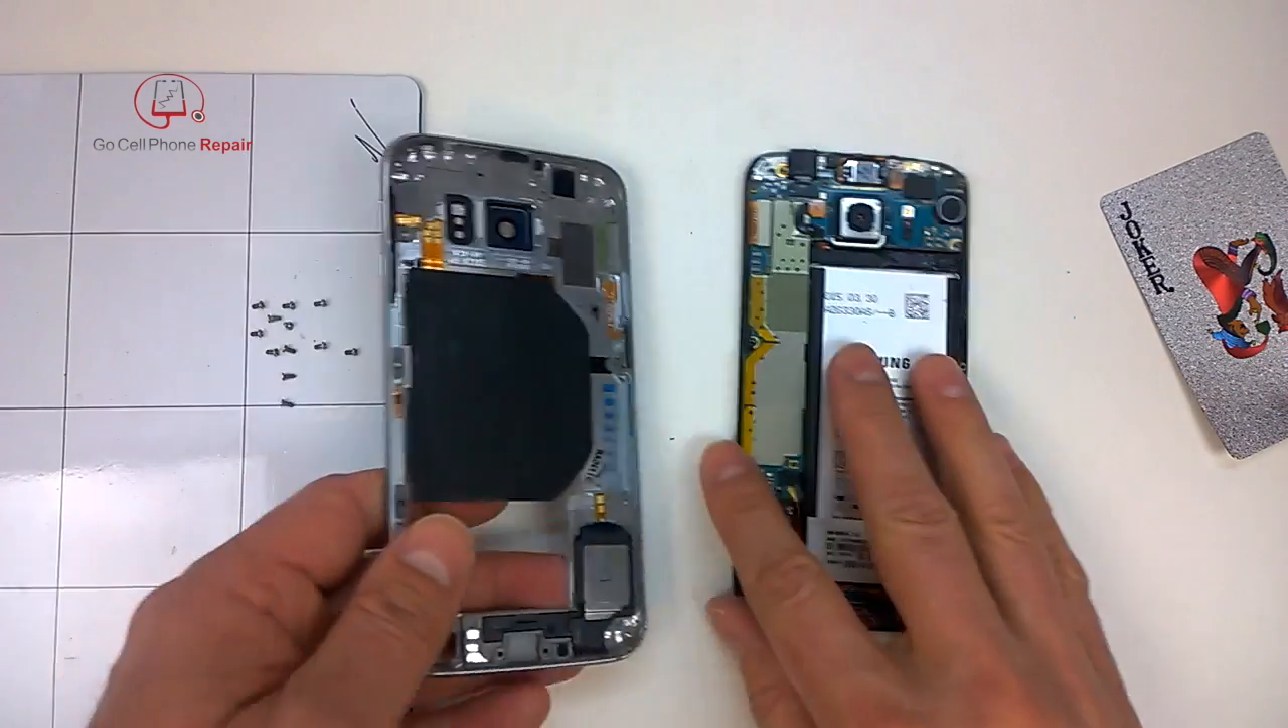And there we have the mid-frame, or the bezel, separated from the phone.